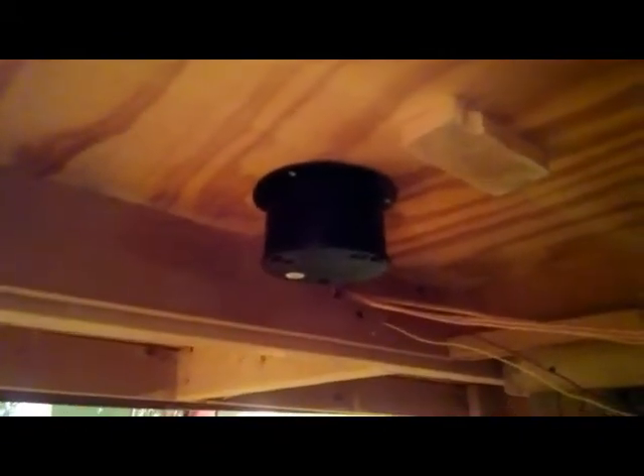Alright so I have the puck attached up underneath the training table.